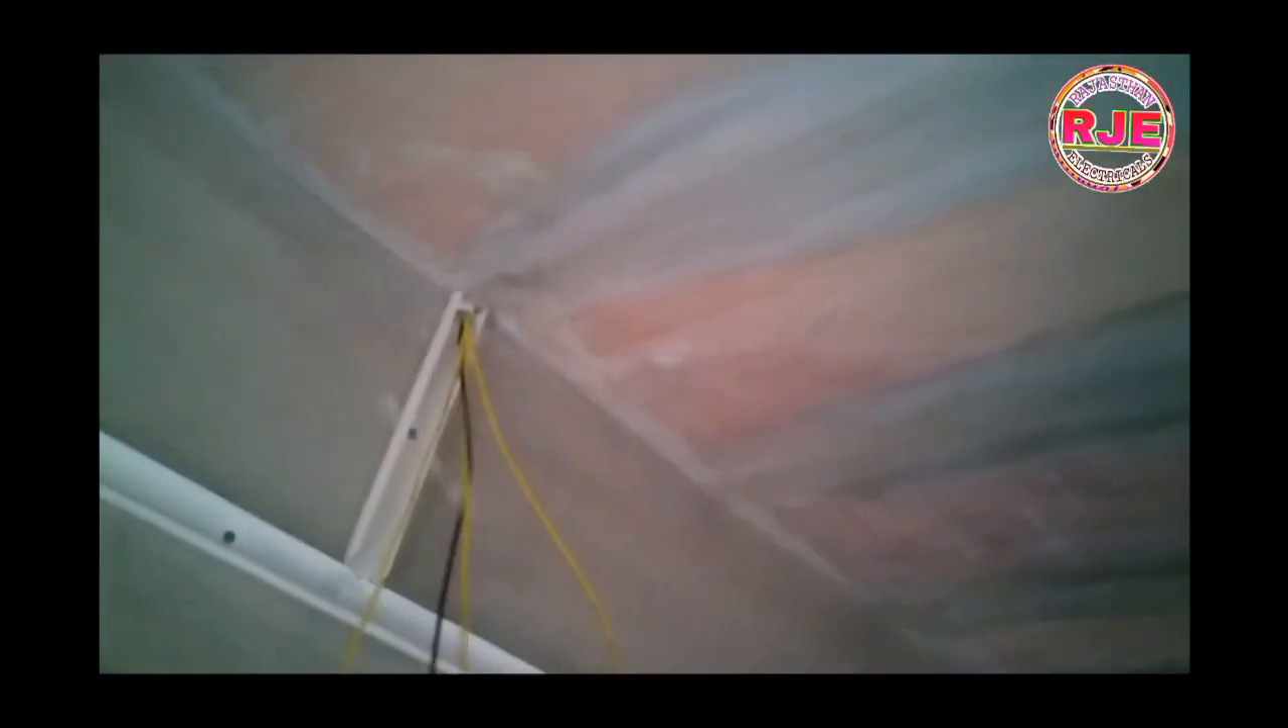یہاں پر کیسنگ پہلے سے لگا رکھا ہے یہاں پر ایک لائٹ پوائنٹ اور دینا ہے۔